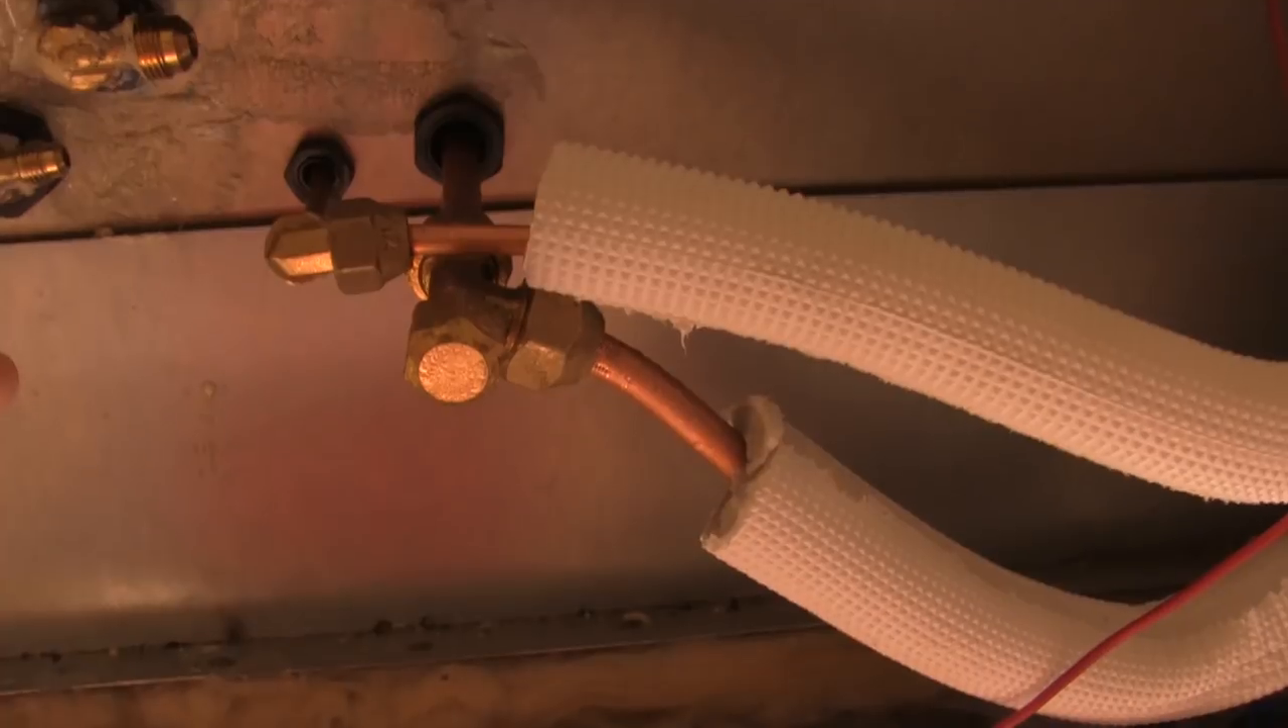But these pipes definitely still need to be completely insulated and covered up.